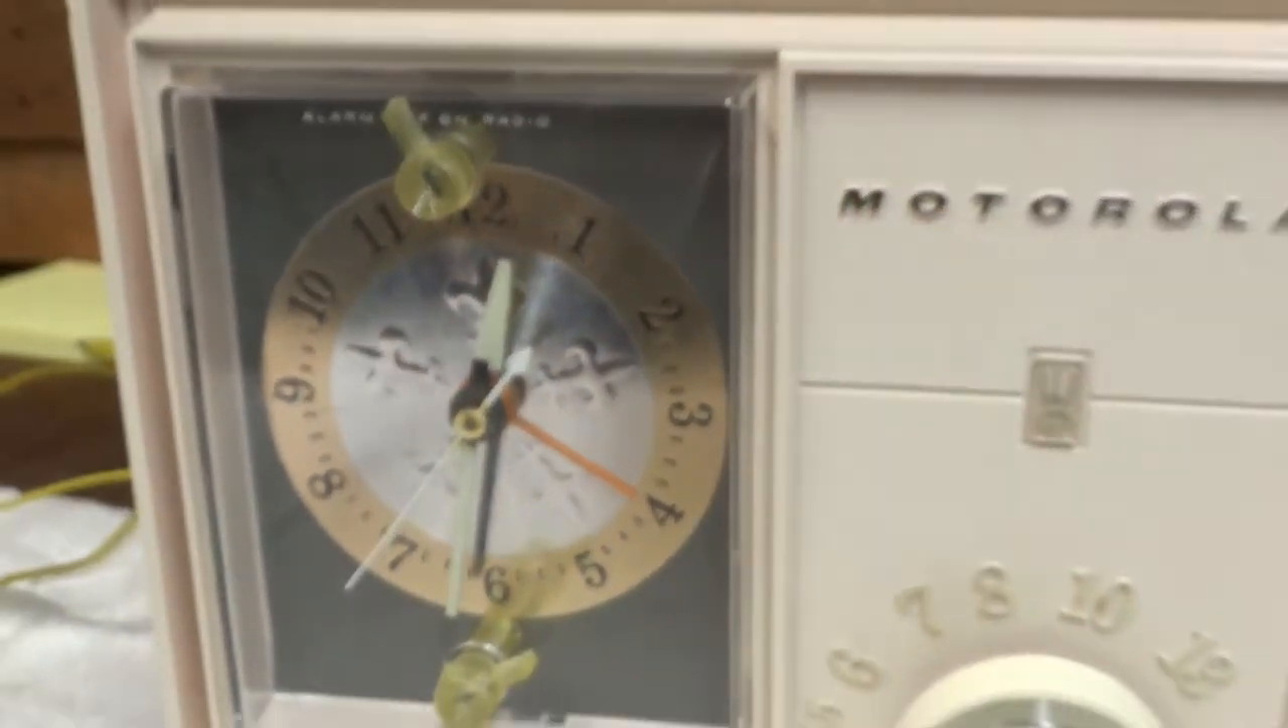I got the clock remounted and assembled back in the radio and let's see if you can even hear it.